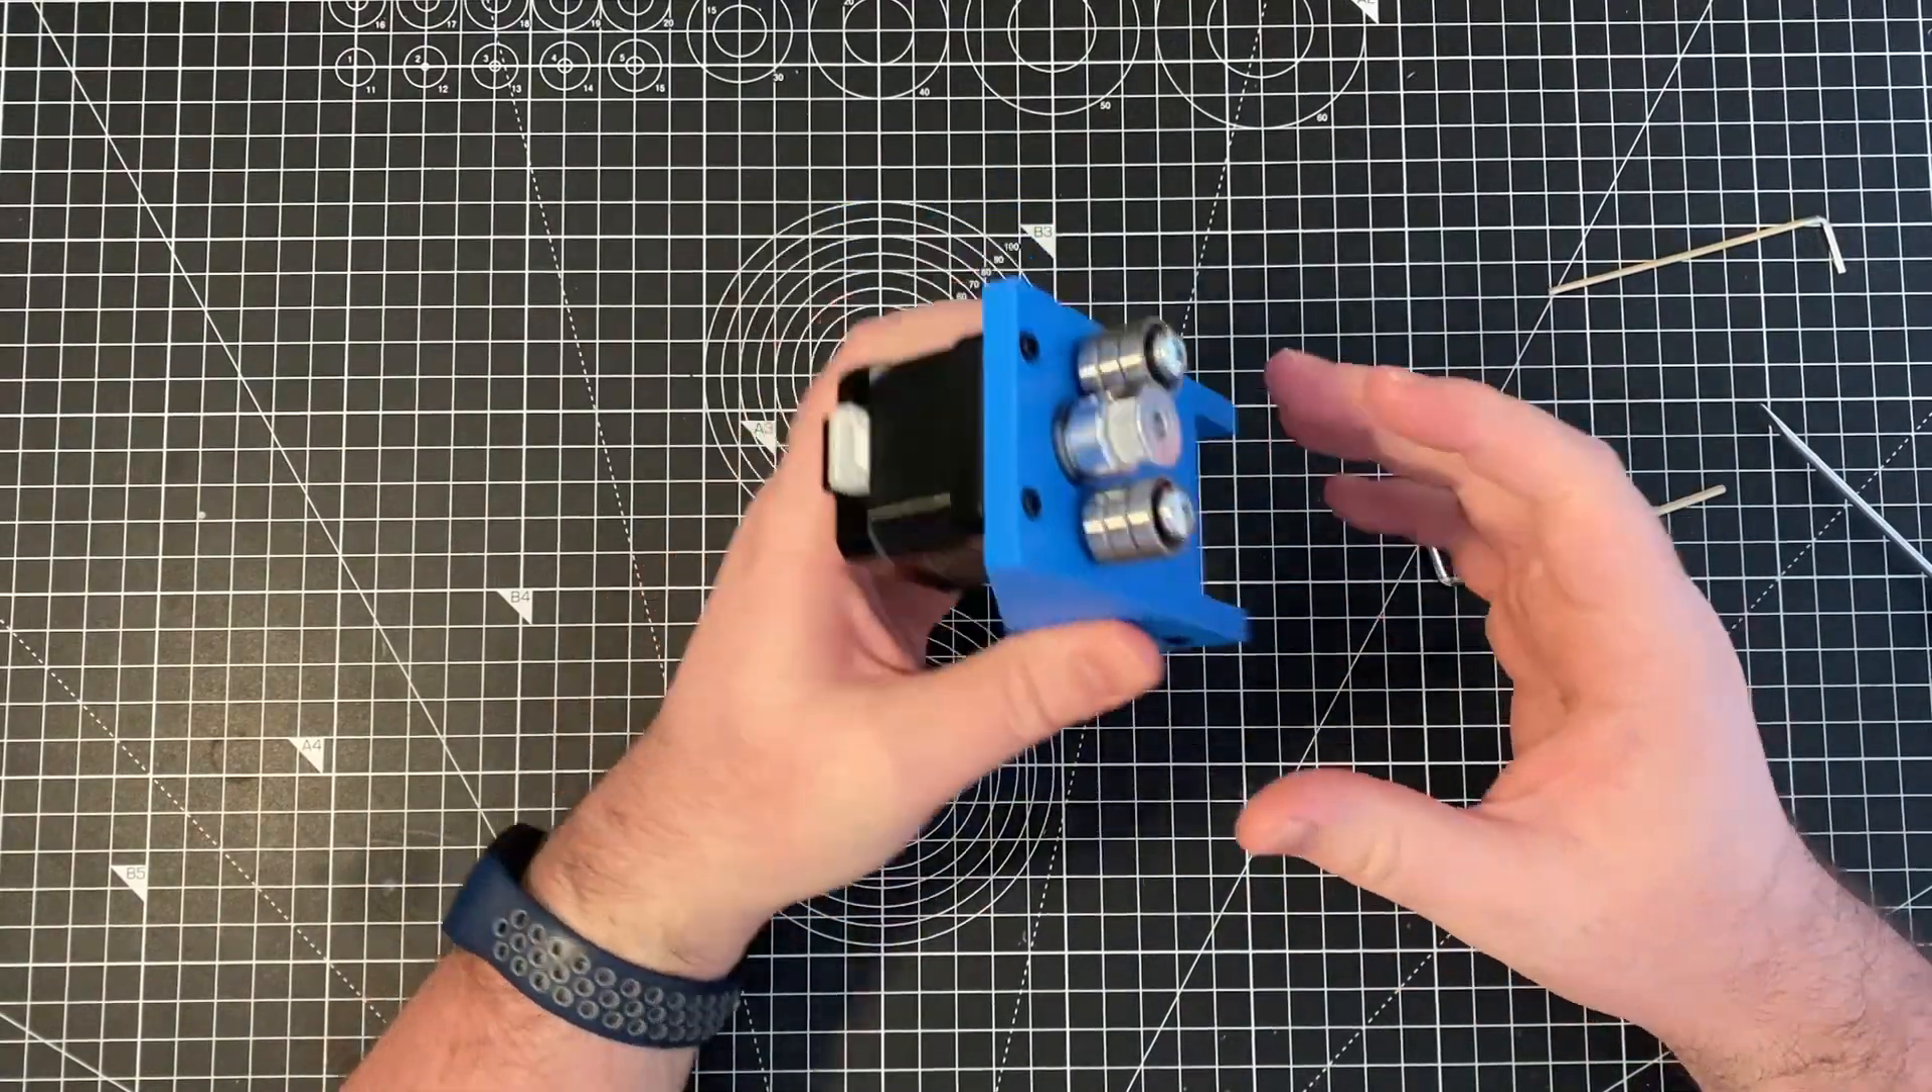That is the fully assembled motor mount and belt guides.